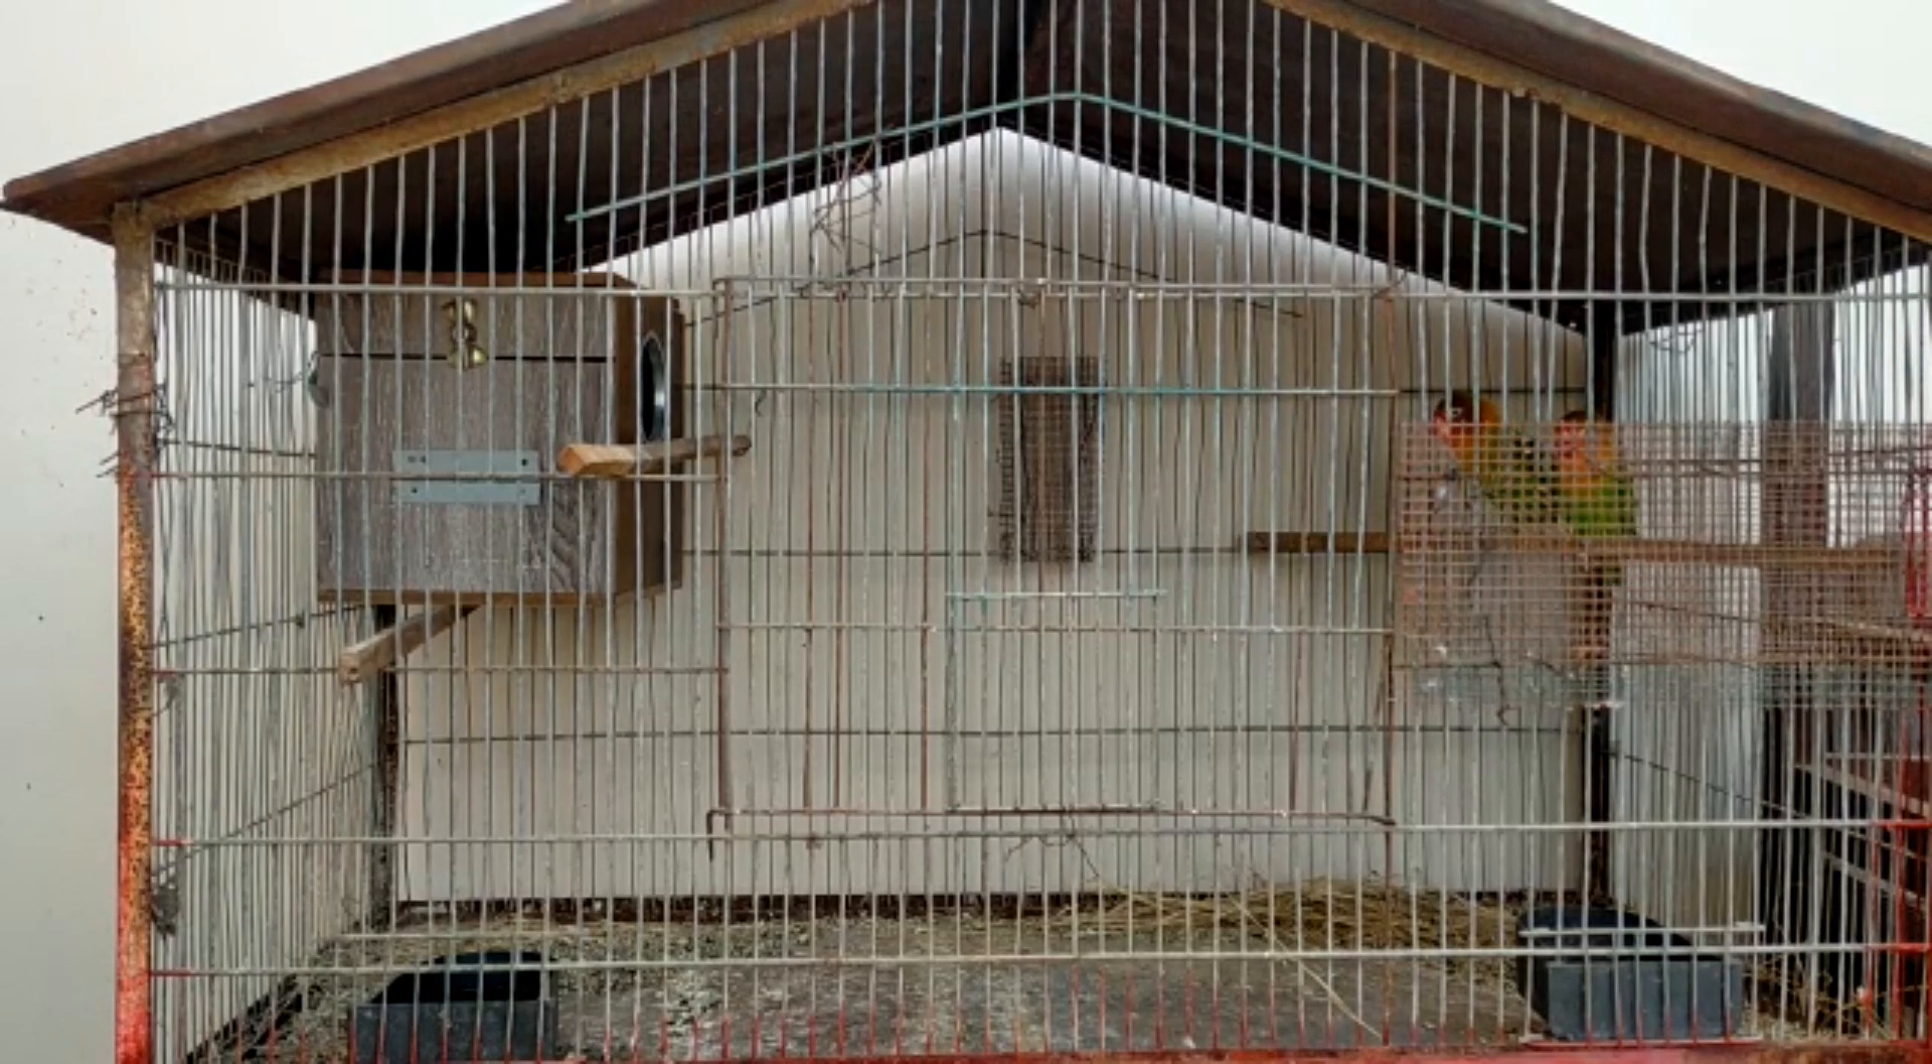تو میں نے باکس لگا دیا ہے۔